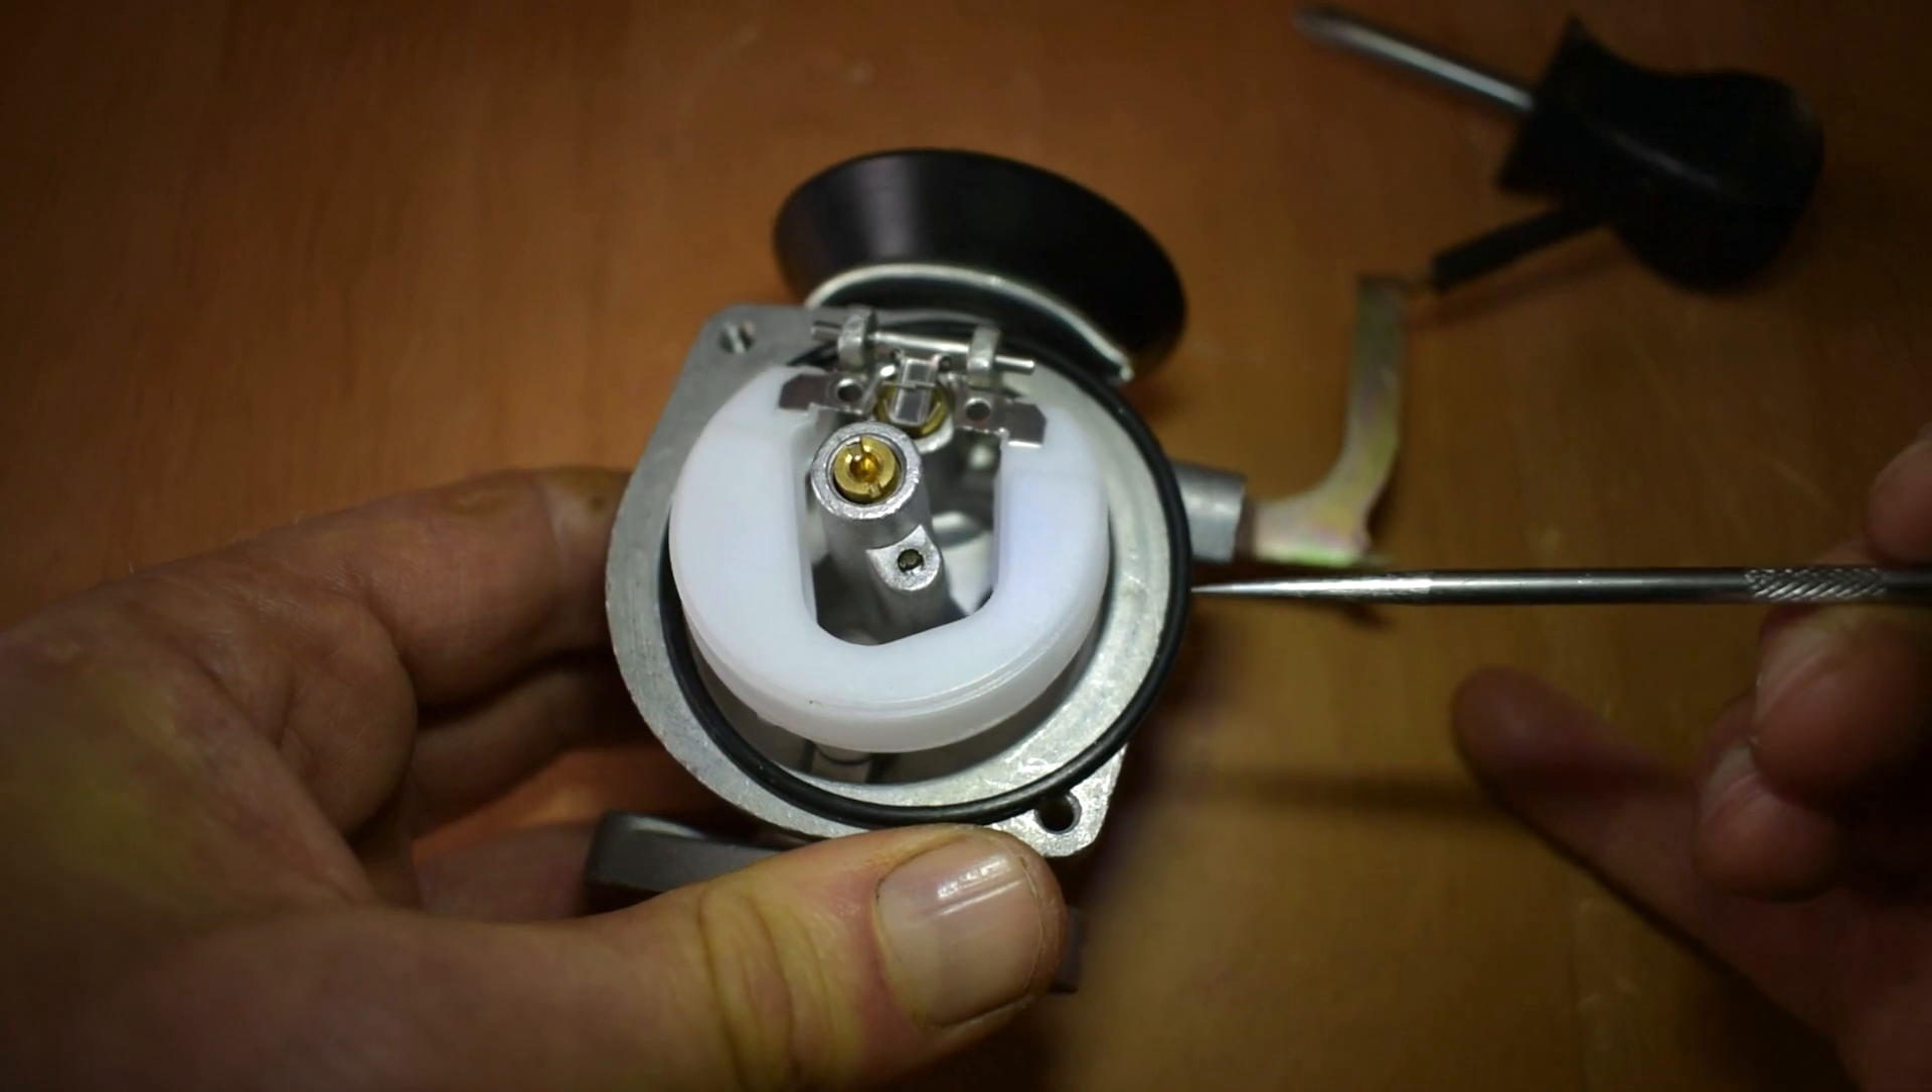And so now the float bowl is removed we can see the components in there. The float and the jet and other things etc. And a good thing to do at this point is to remove the o-ring here.